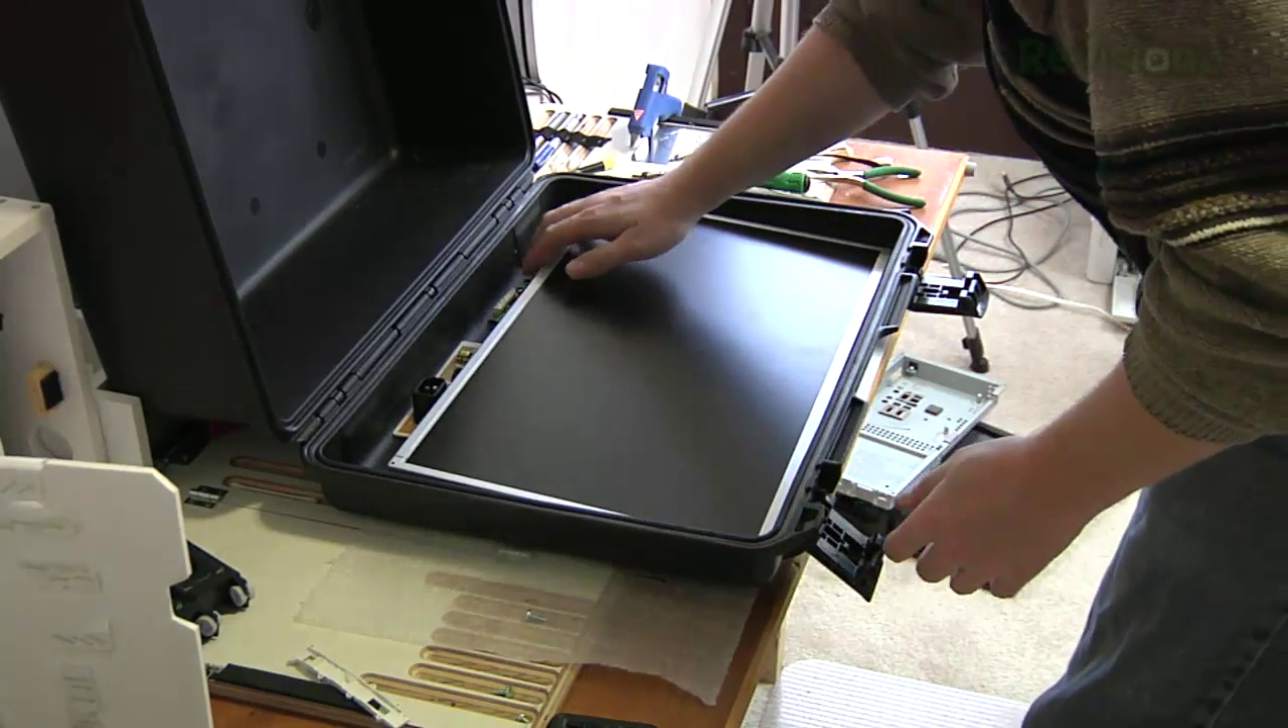Well, the LCD and everything fits.